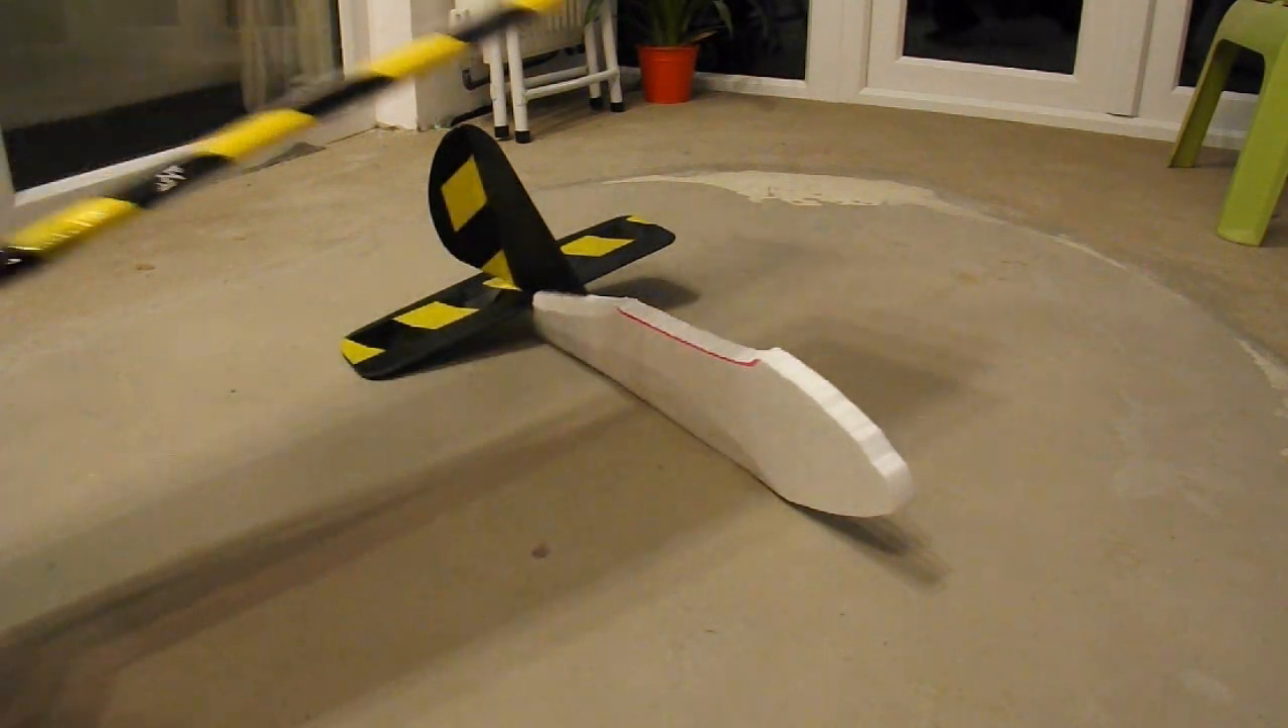So I've covered the wing in tape. I haven't fixed it to the fuselage yet.